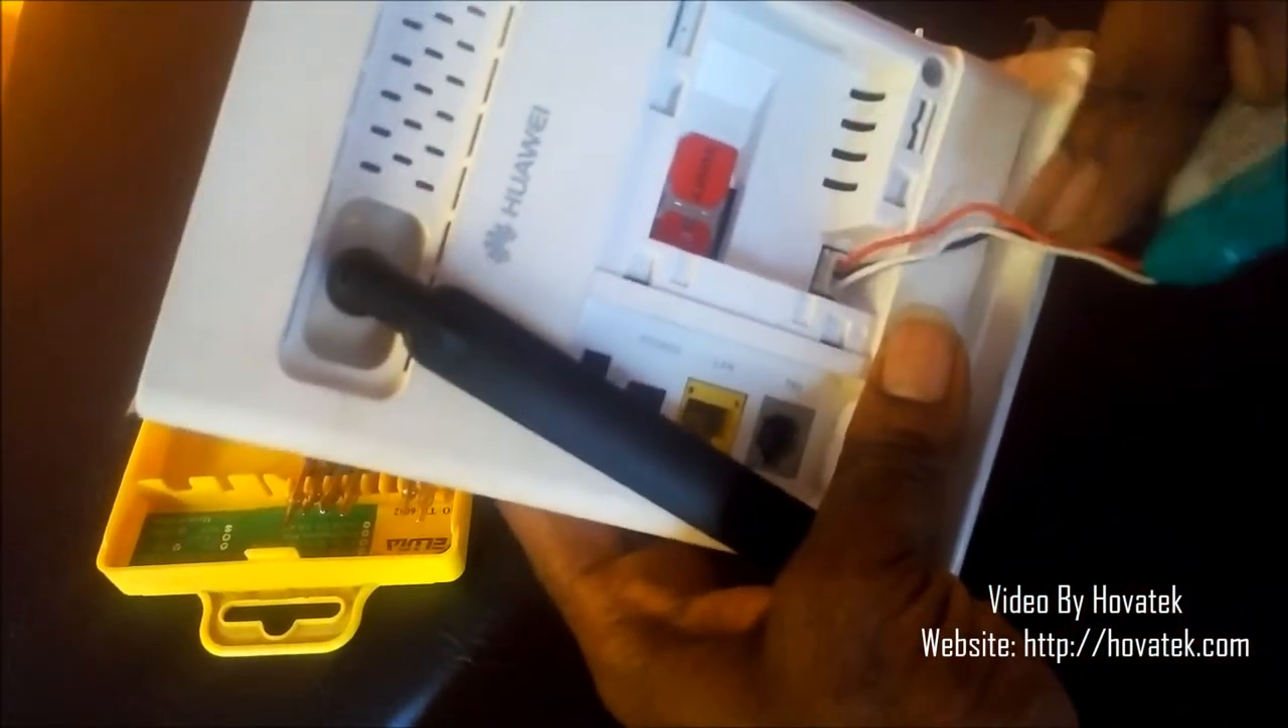So I have my battery out. Now it is still attached to the hub.